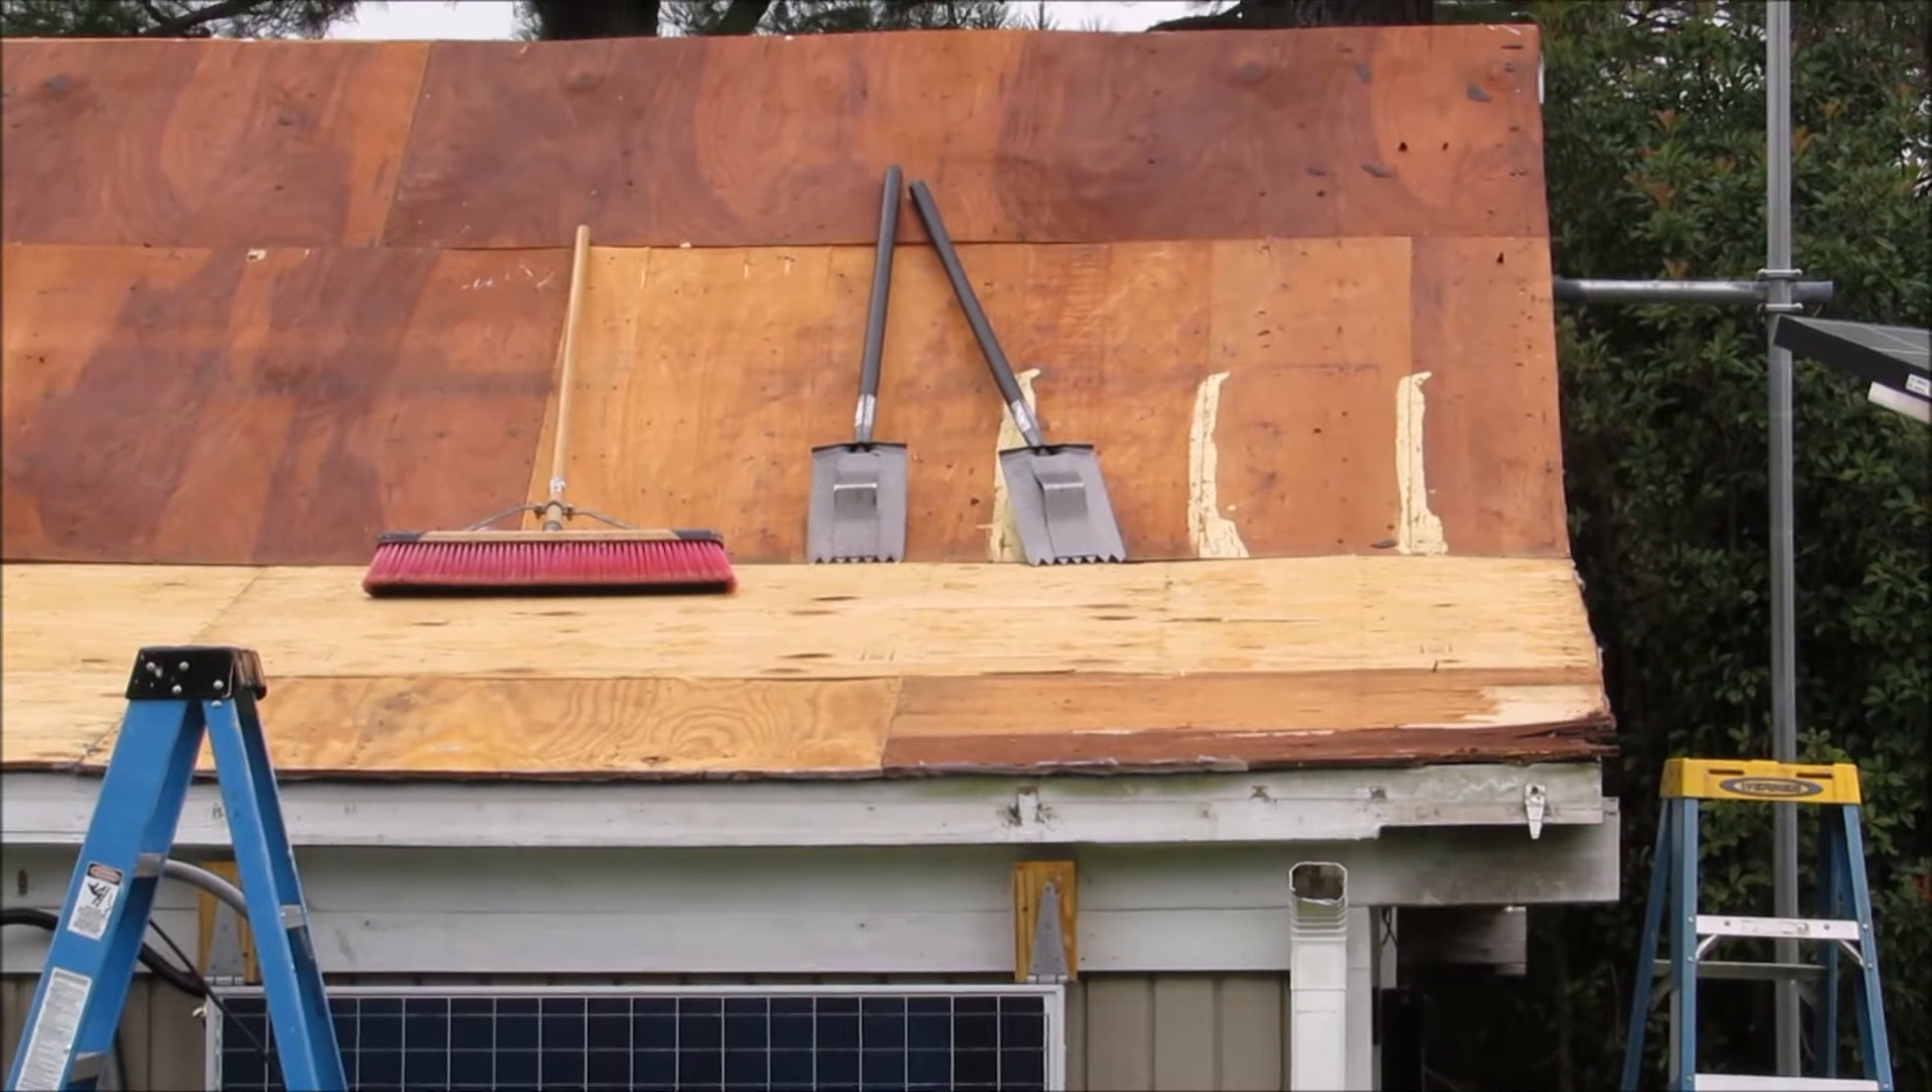But so far we got the roof off. The shingles and the solar panels are off.